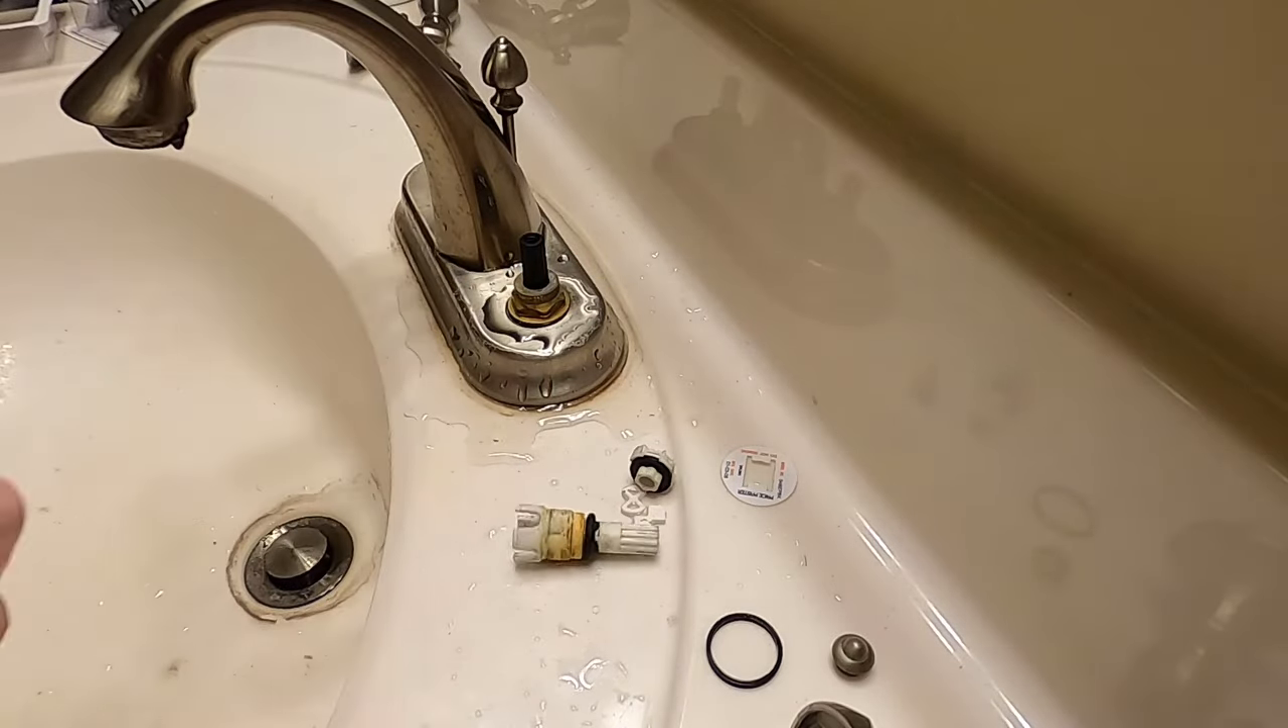Now we don't have the handle on yet.